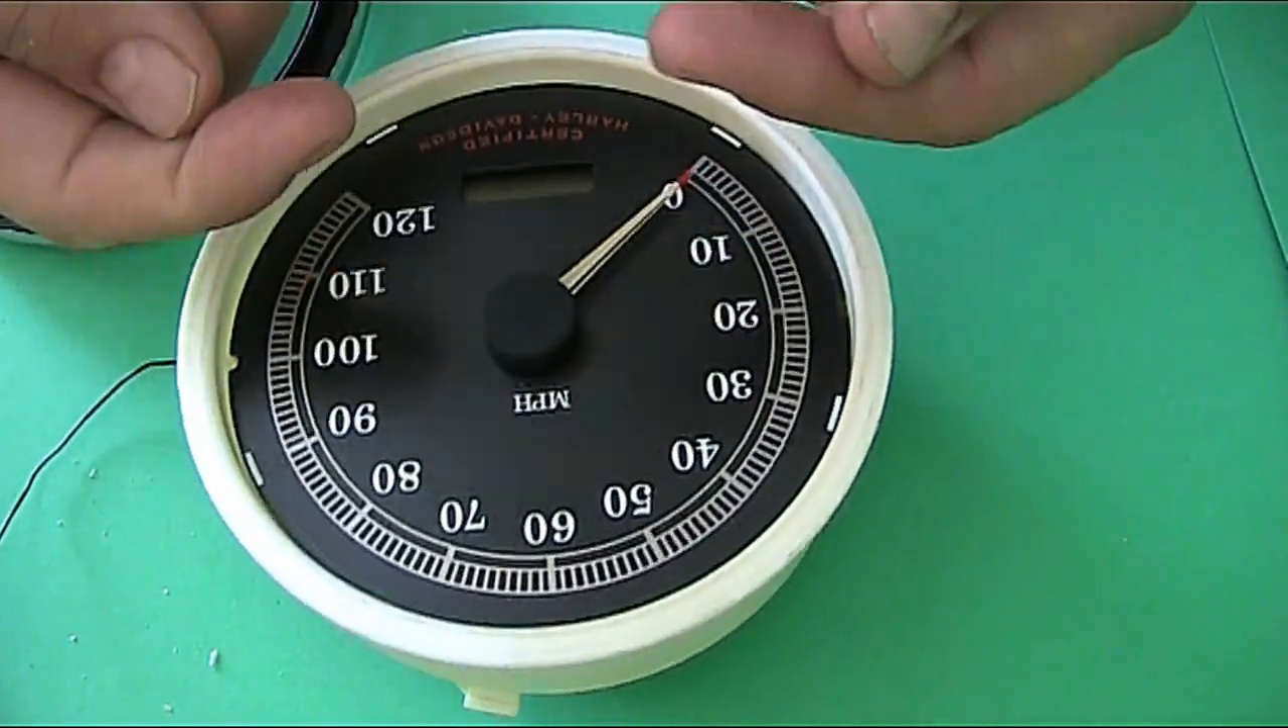Now we've got our speedometer open.